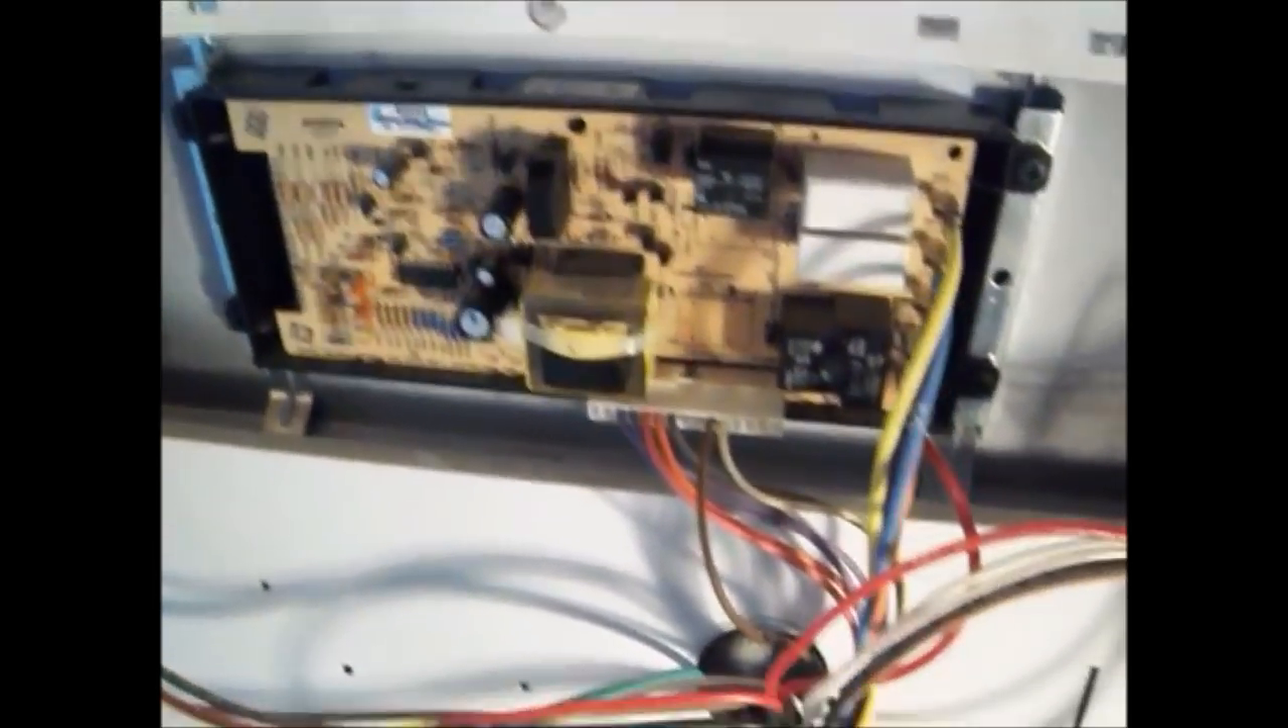Okay so we have removed the back upper panel by removing about six or seven sheet metal screws and that allows access to the board which is right here.